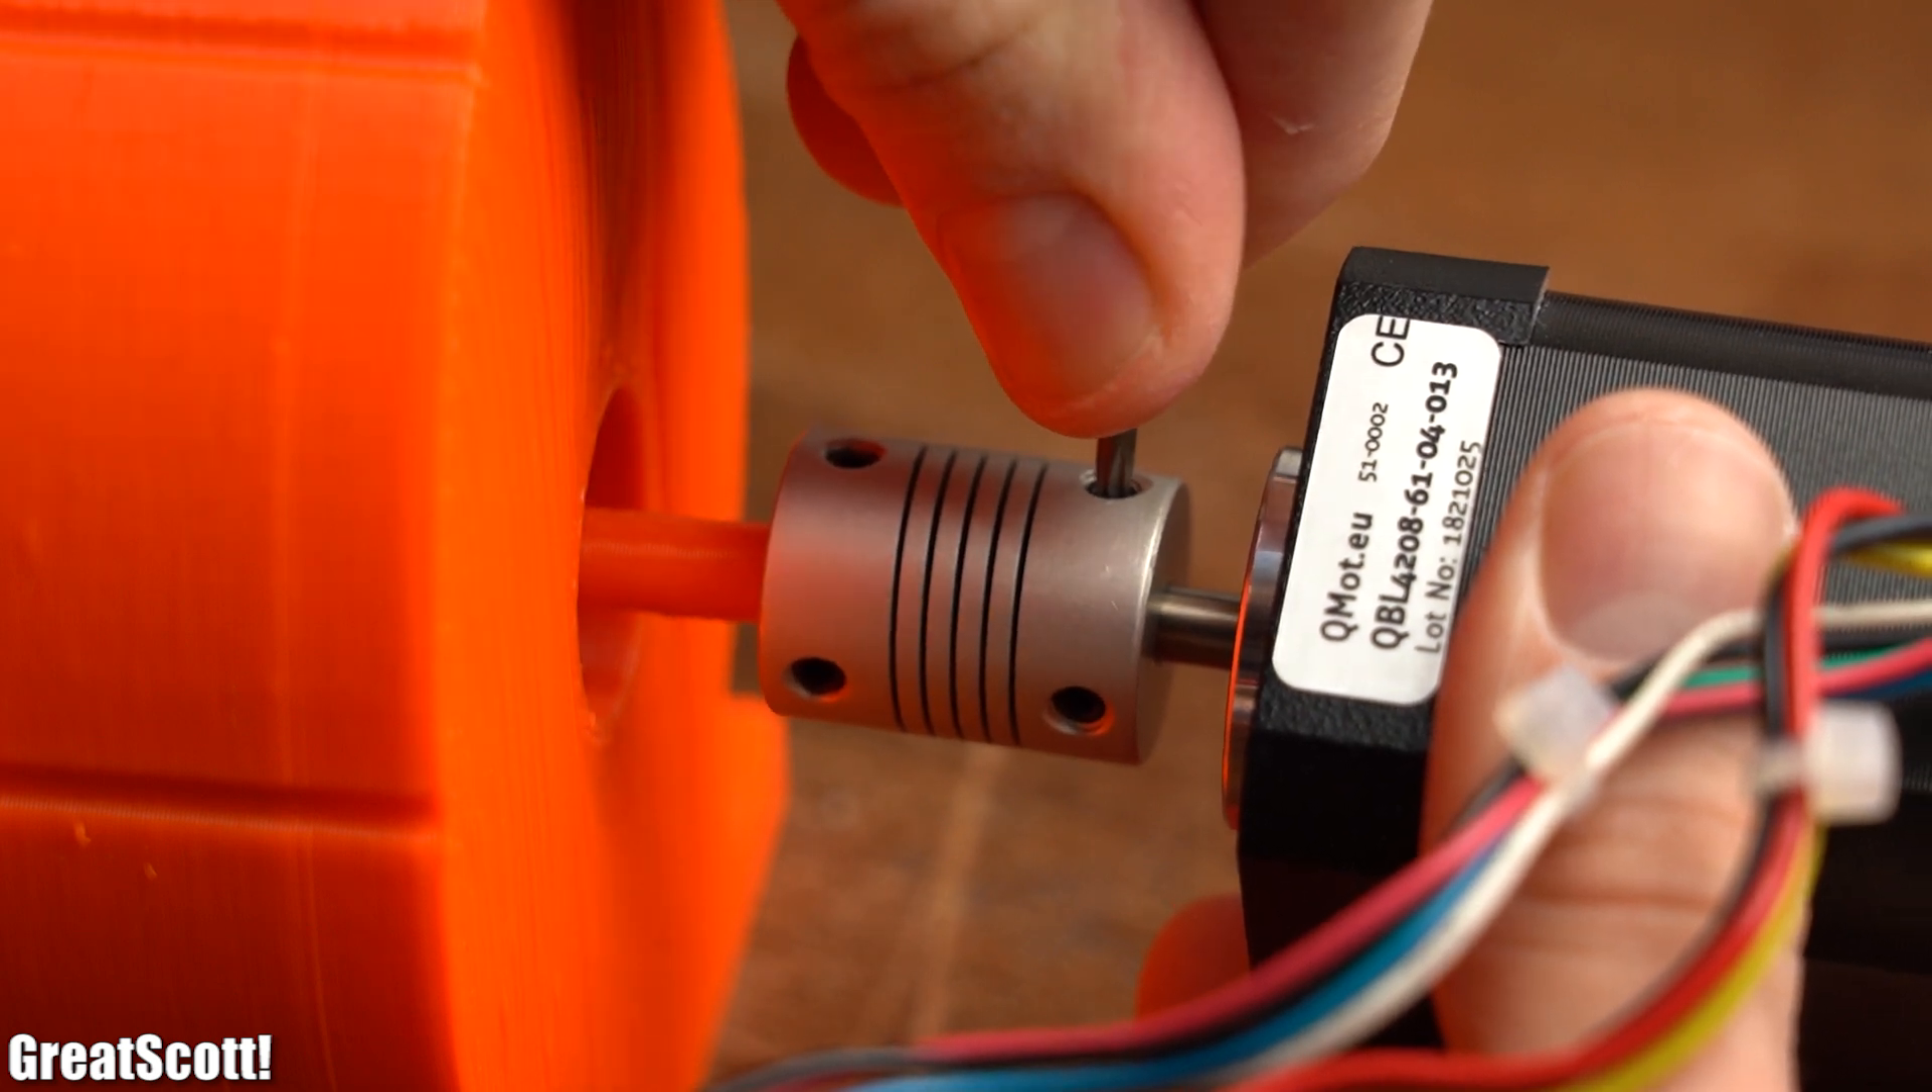I firstly added a motor shaft coupler to the wheel Which coincidentally also perfectly fits onto the motor shafts.